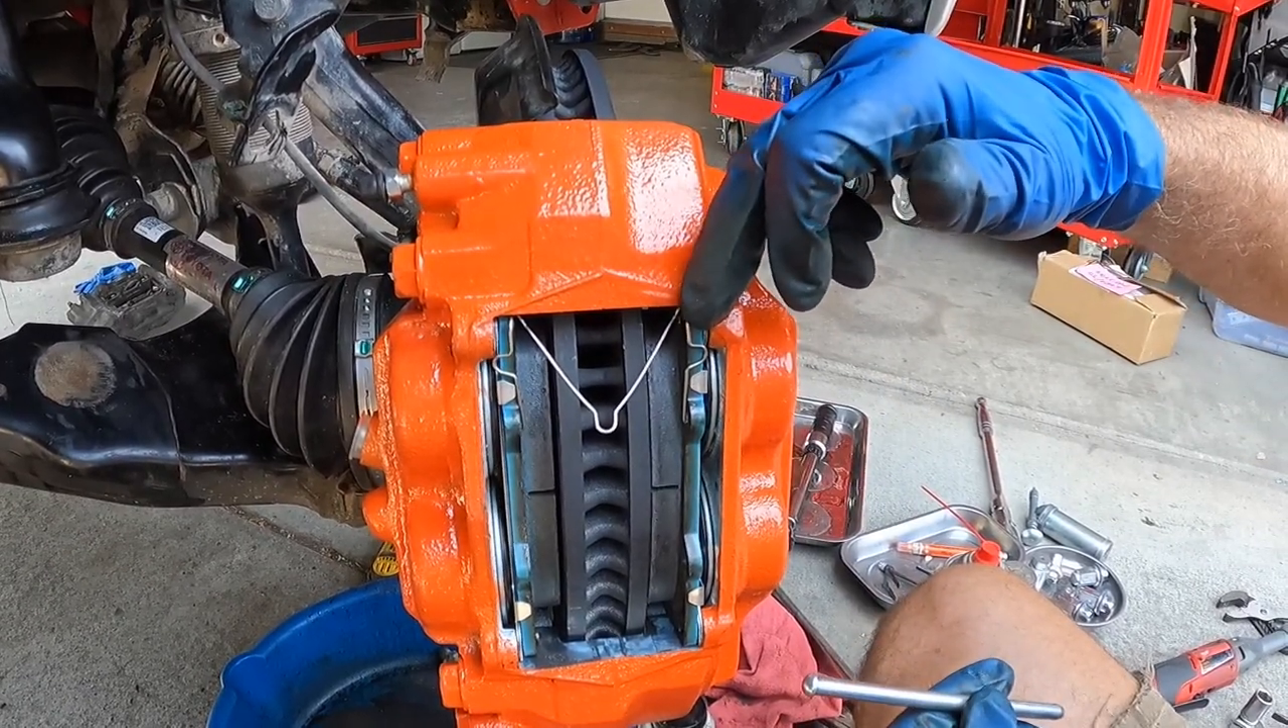Okay, so the anti-rattle spring is in position.